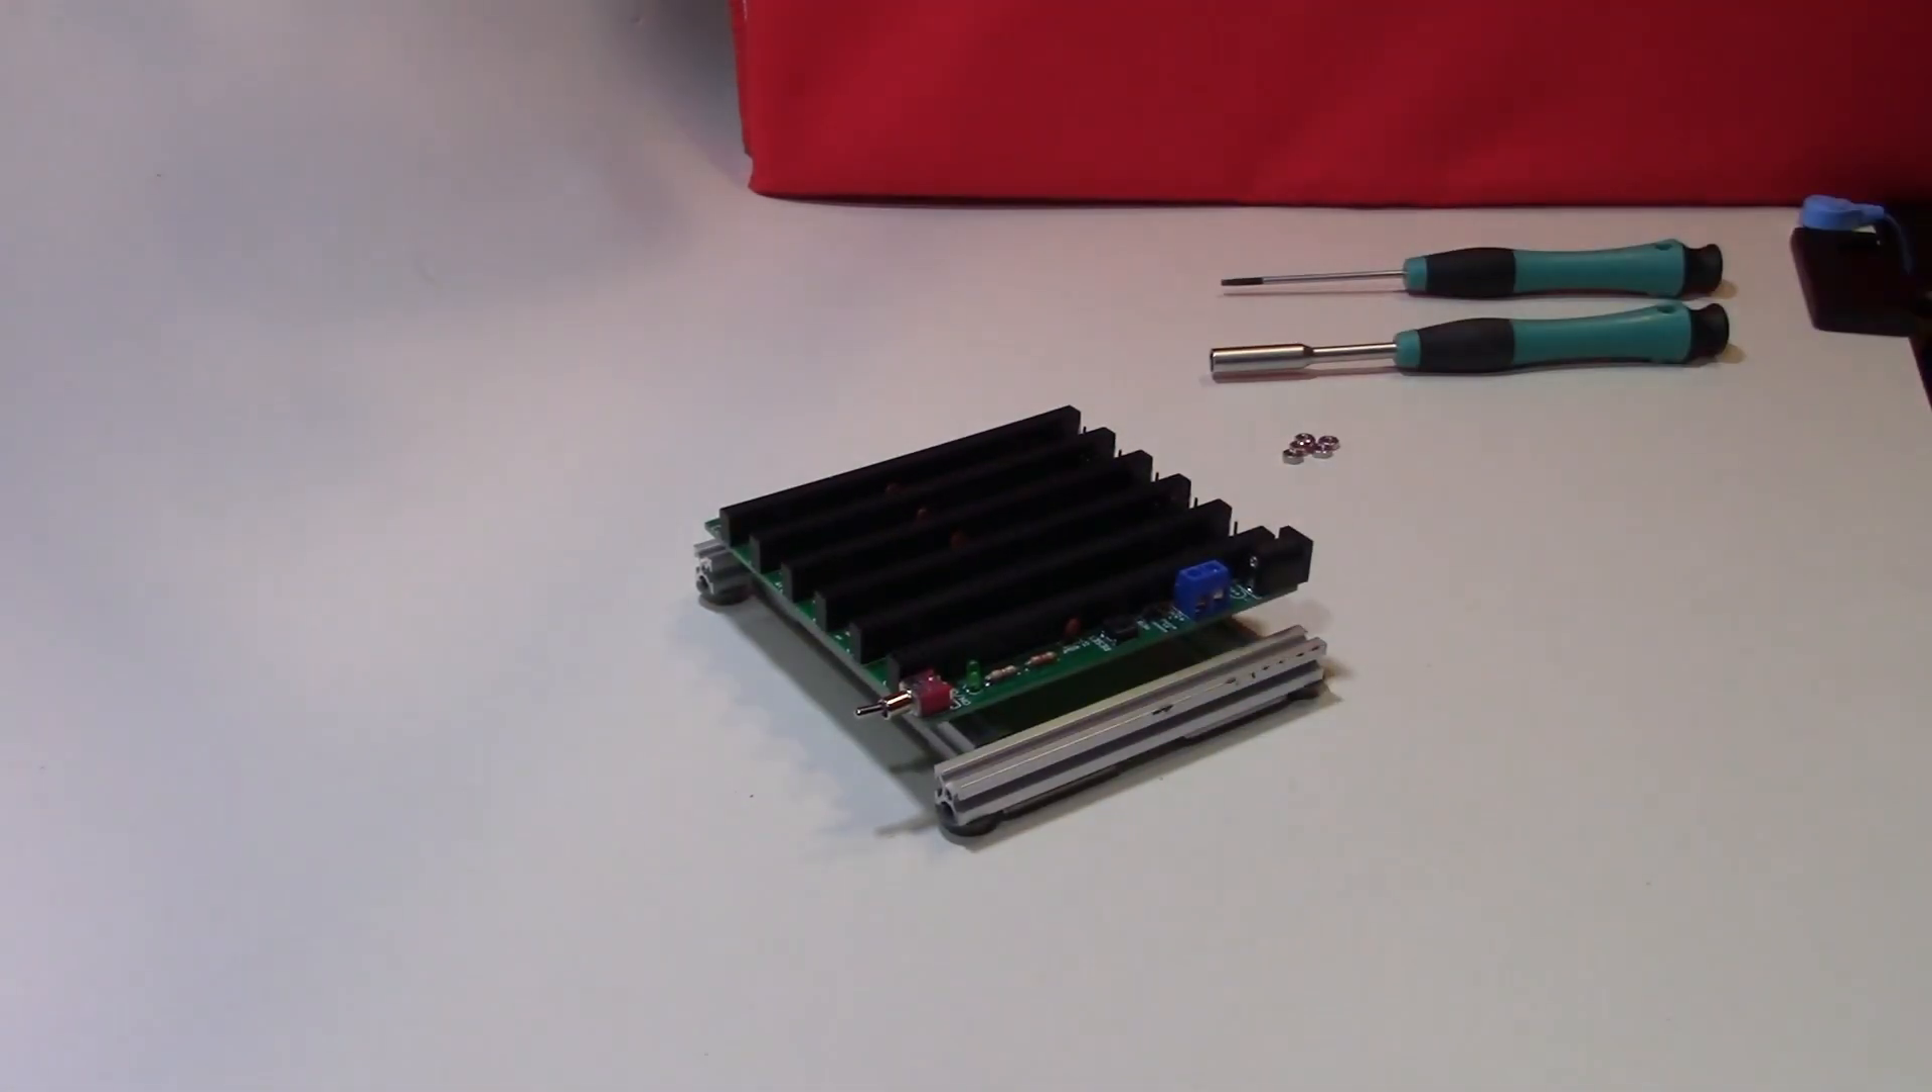So there we have it, we have our MakerBeam frame set up to support our new back plane.